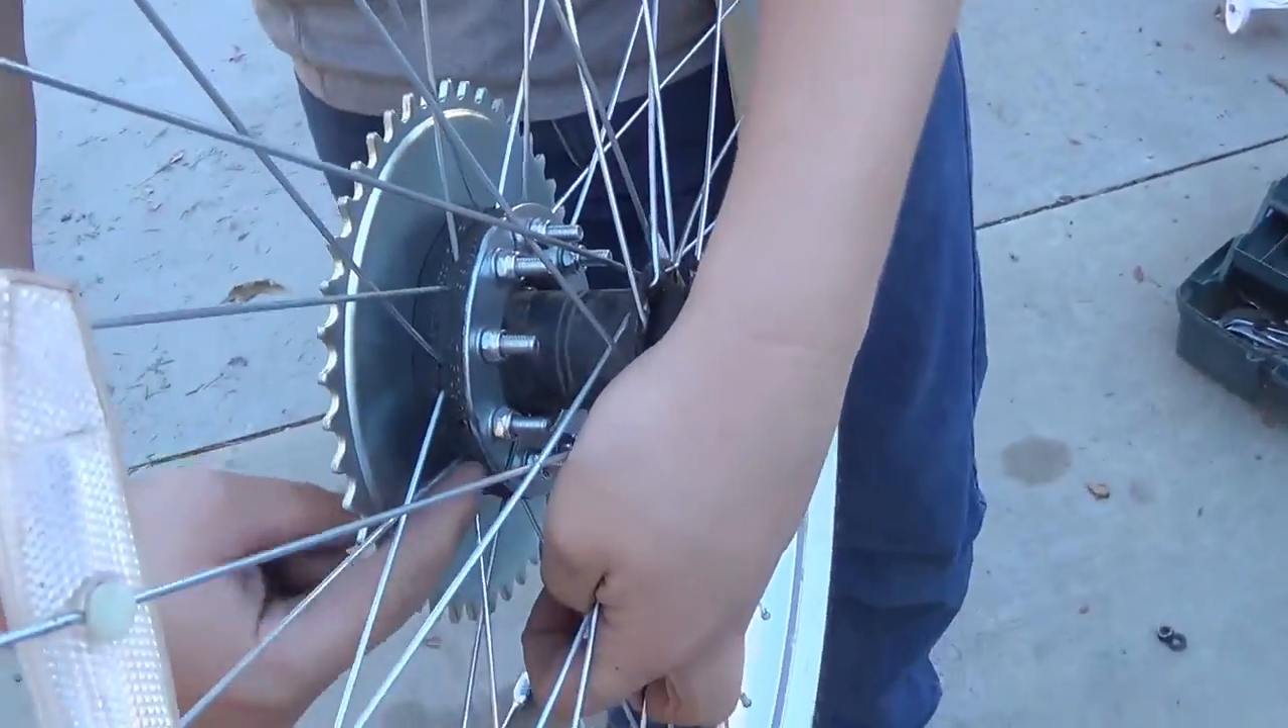All right we got the sprocket mounted on.